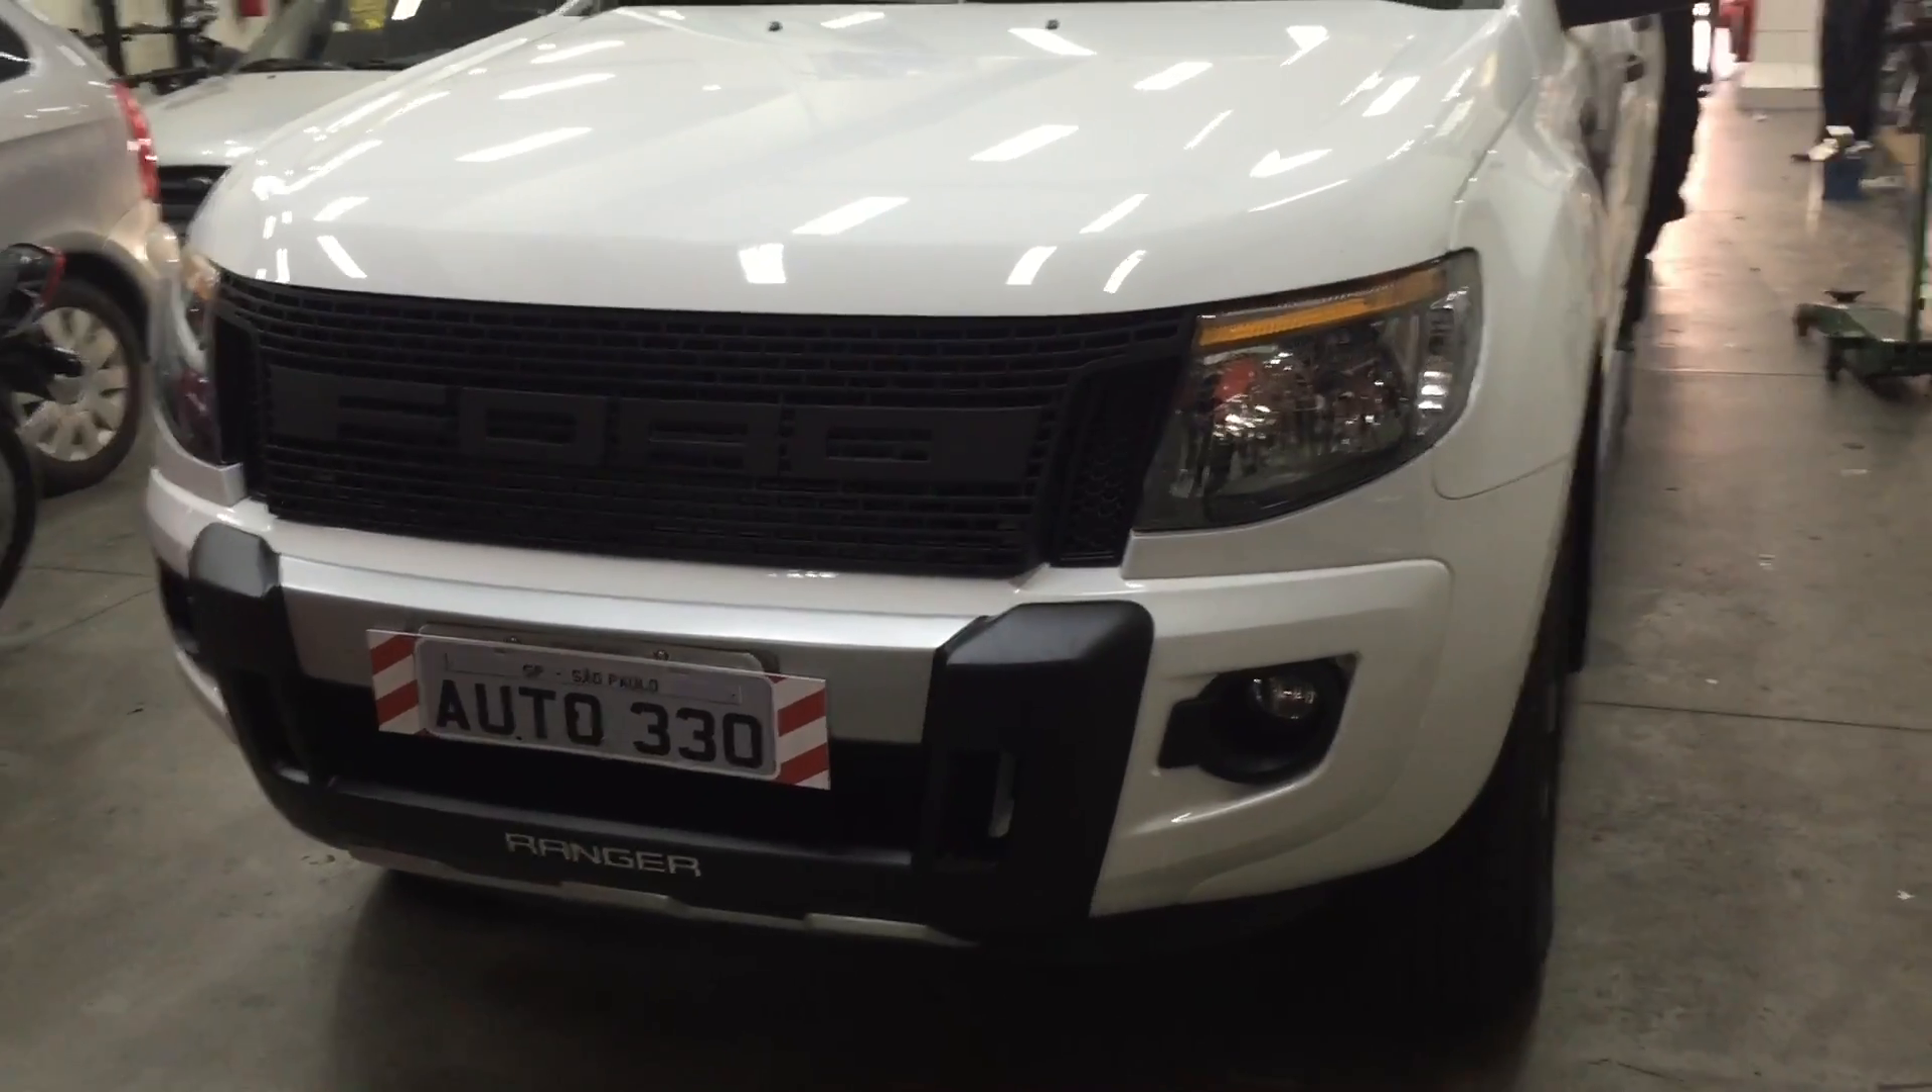Pronto, está colocada a grade da Raptor na Ford Ranger.